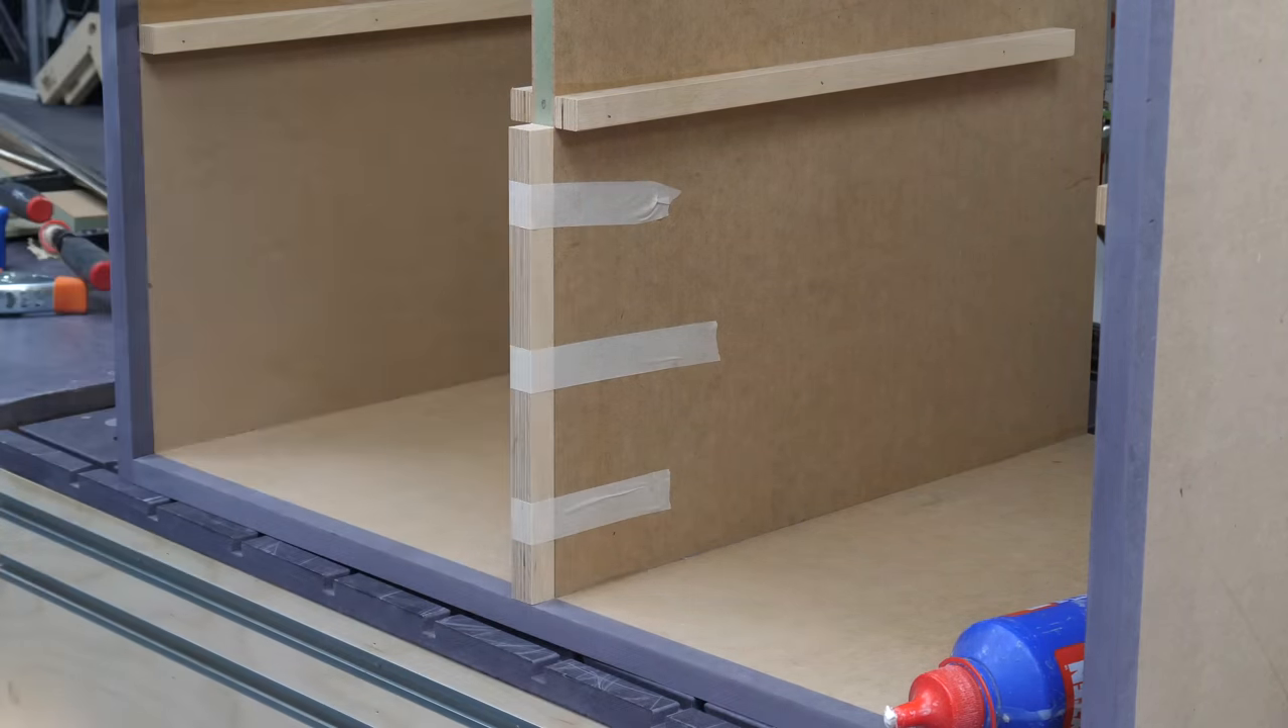Back around the front now and the decorative edge grain birch ply trim is being glued on and held in place with tape while the glue sets.